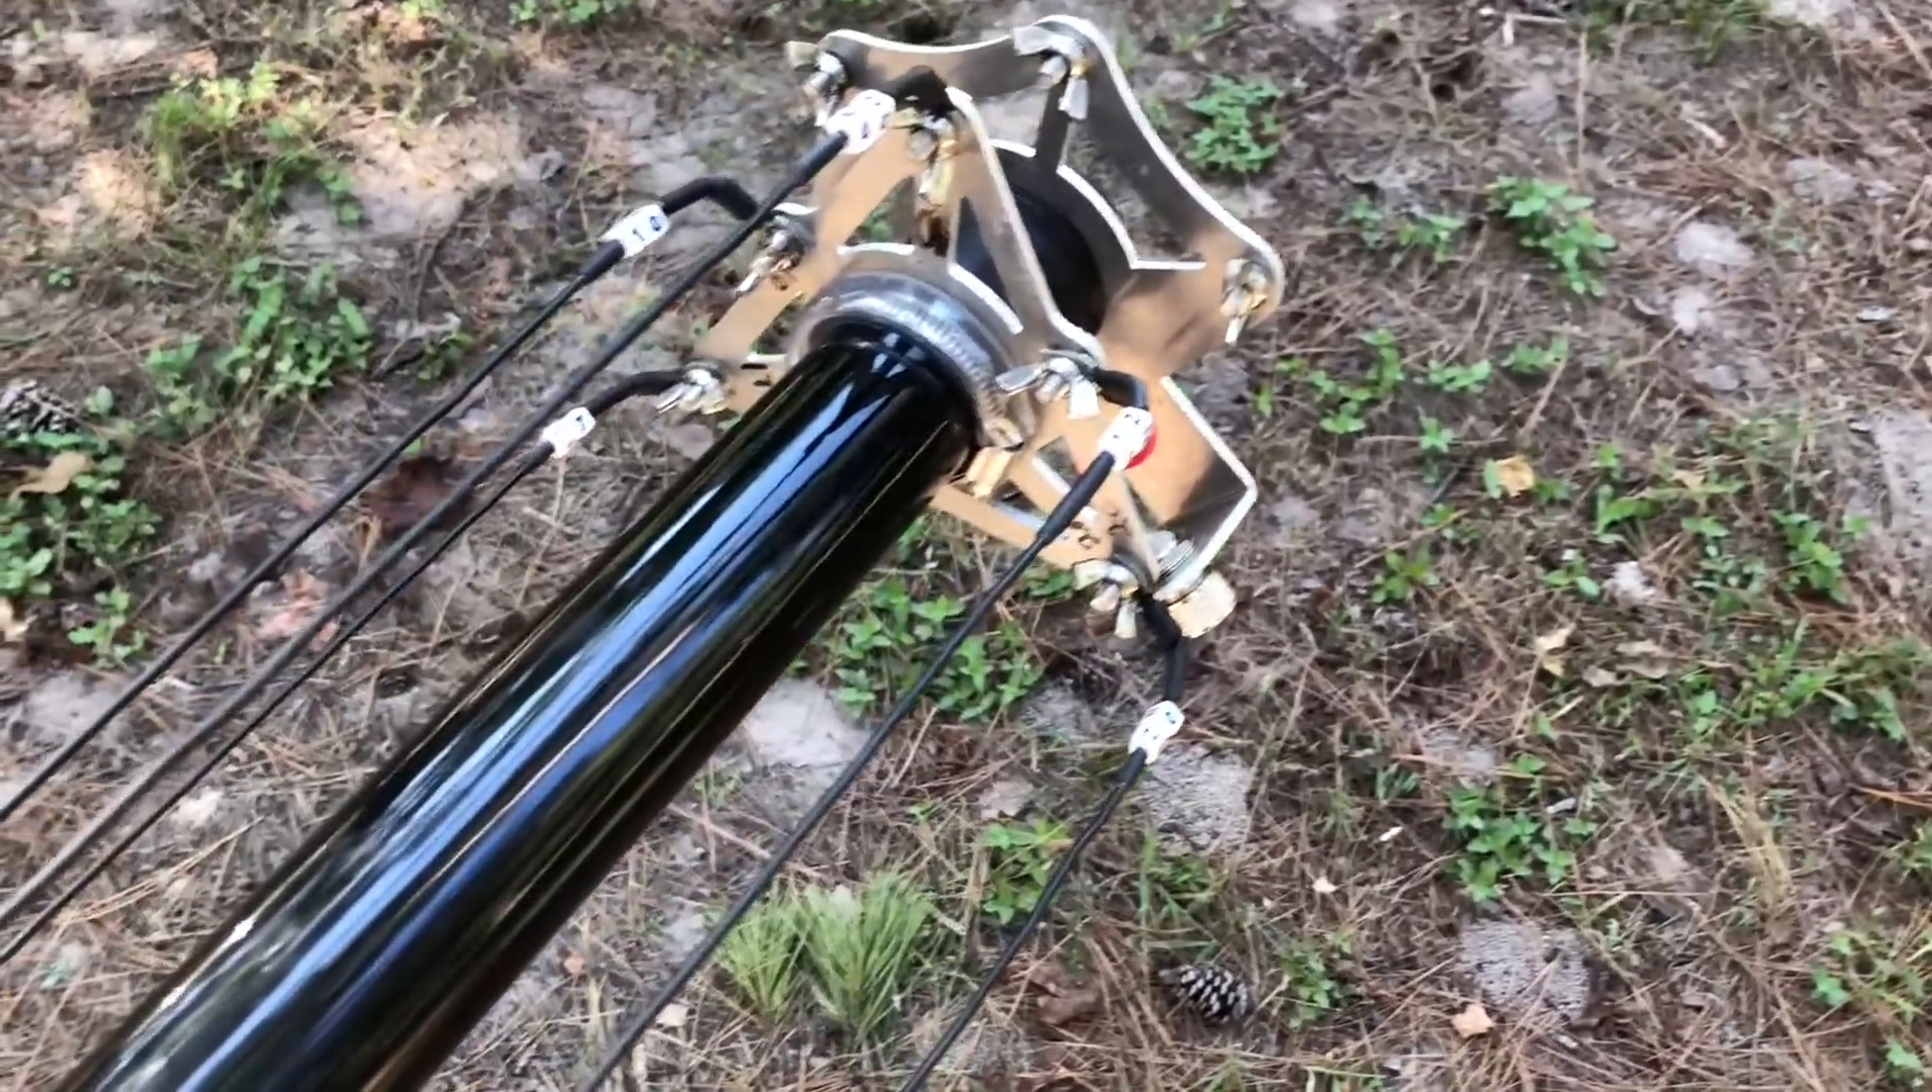All right, so here is the driven plate, and you can see I've got all the wires attached.